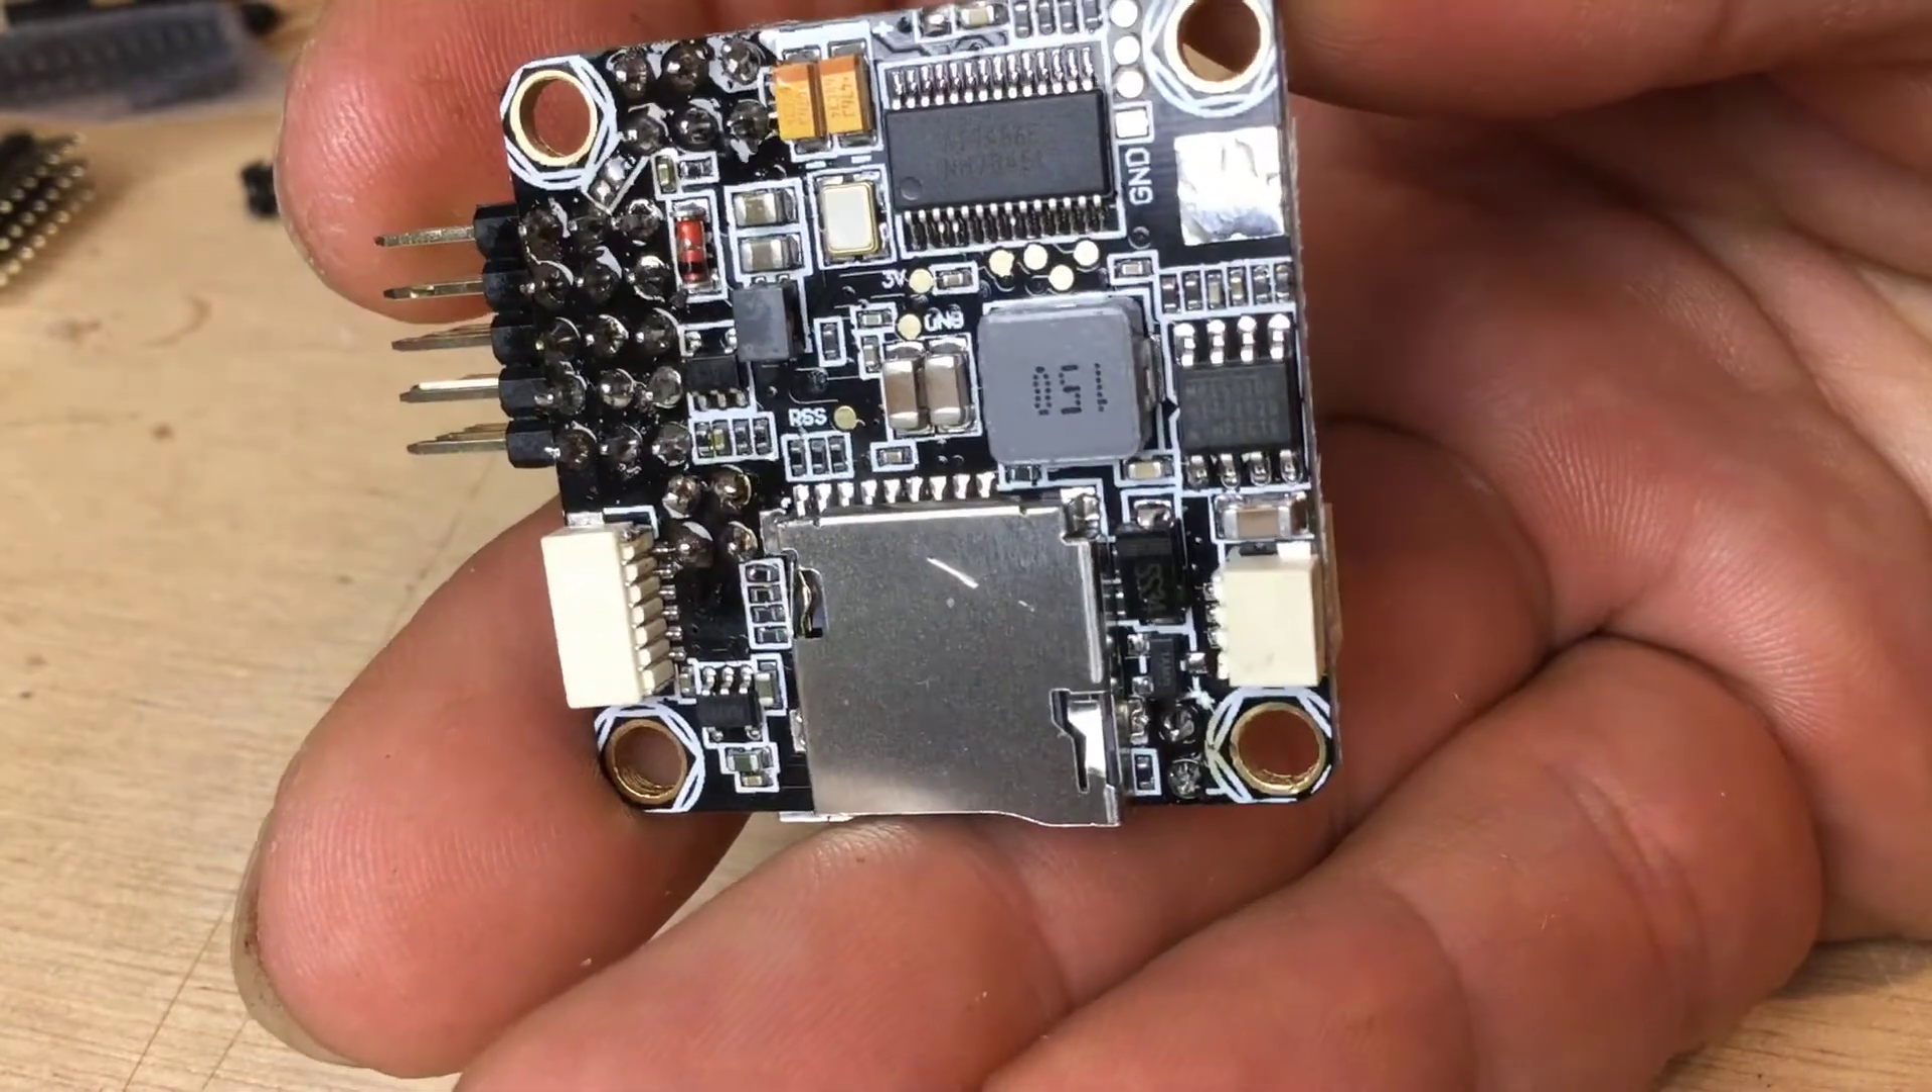So i'm going to make sure we're focused in and you will now see that we've got all those pins all nicely soldered up.